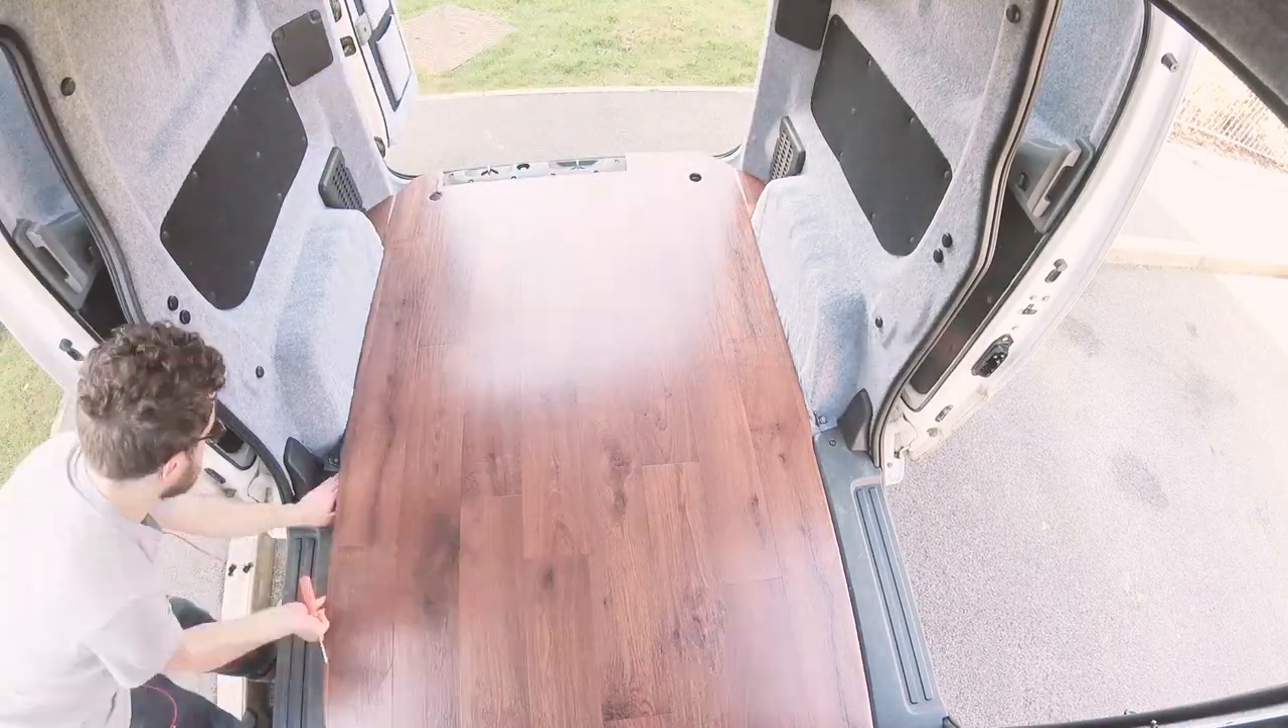Overall, the floor fits really well.